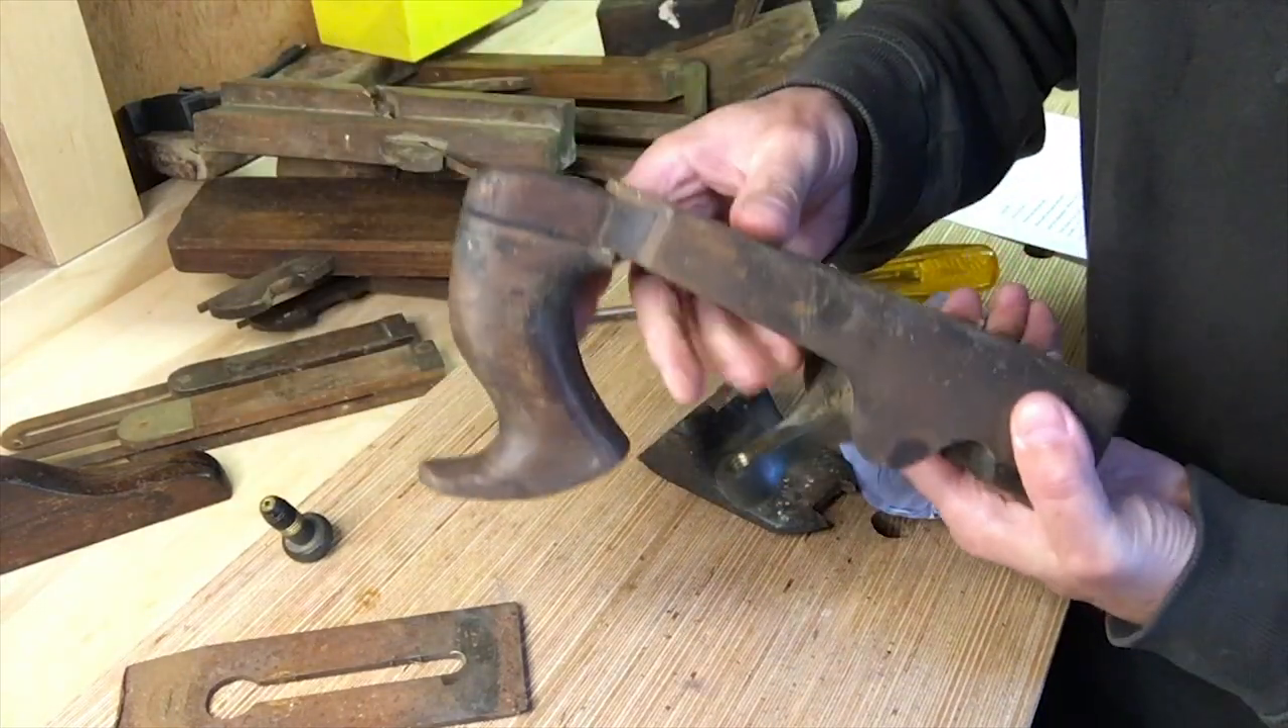Now I haven't taken the handle off yet I'll give that a go now.